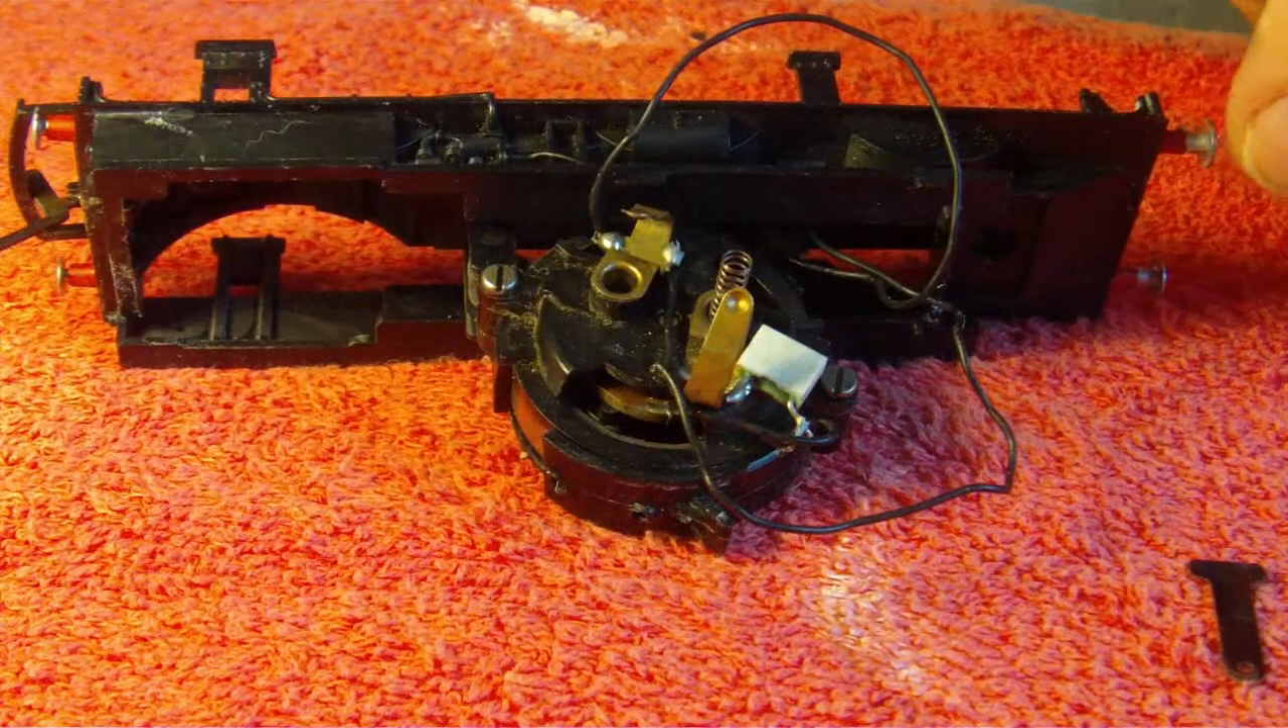We've got the spring in now i don't know if you can see that on the camera it's sitting proud.